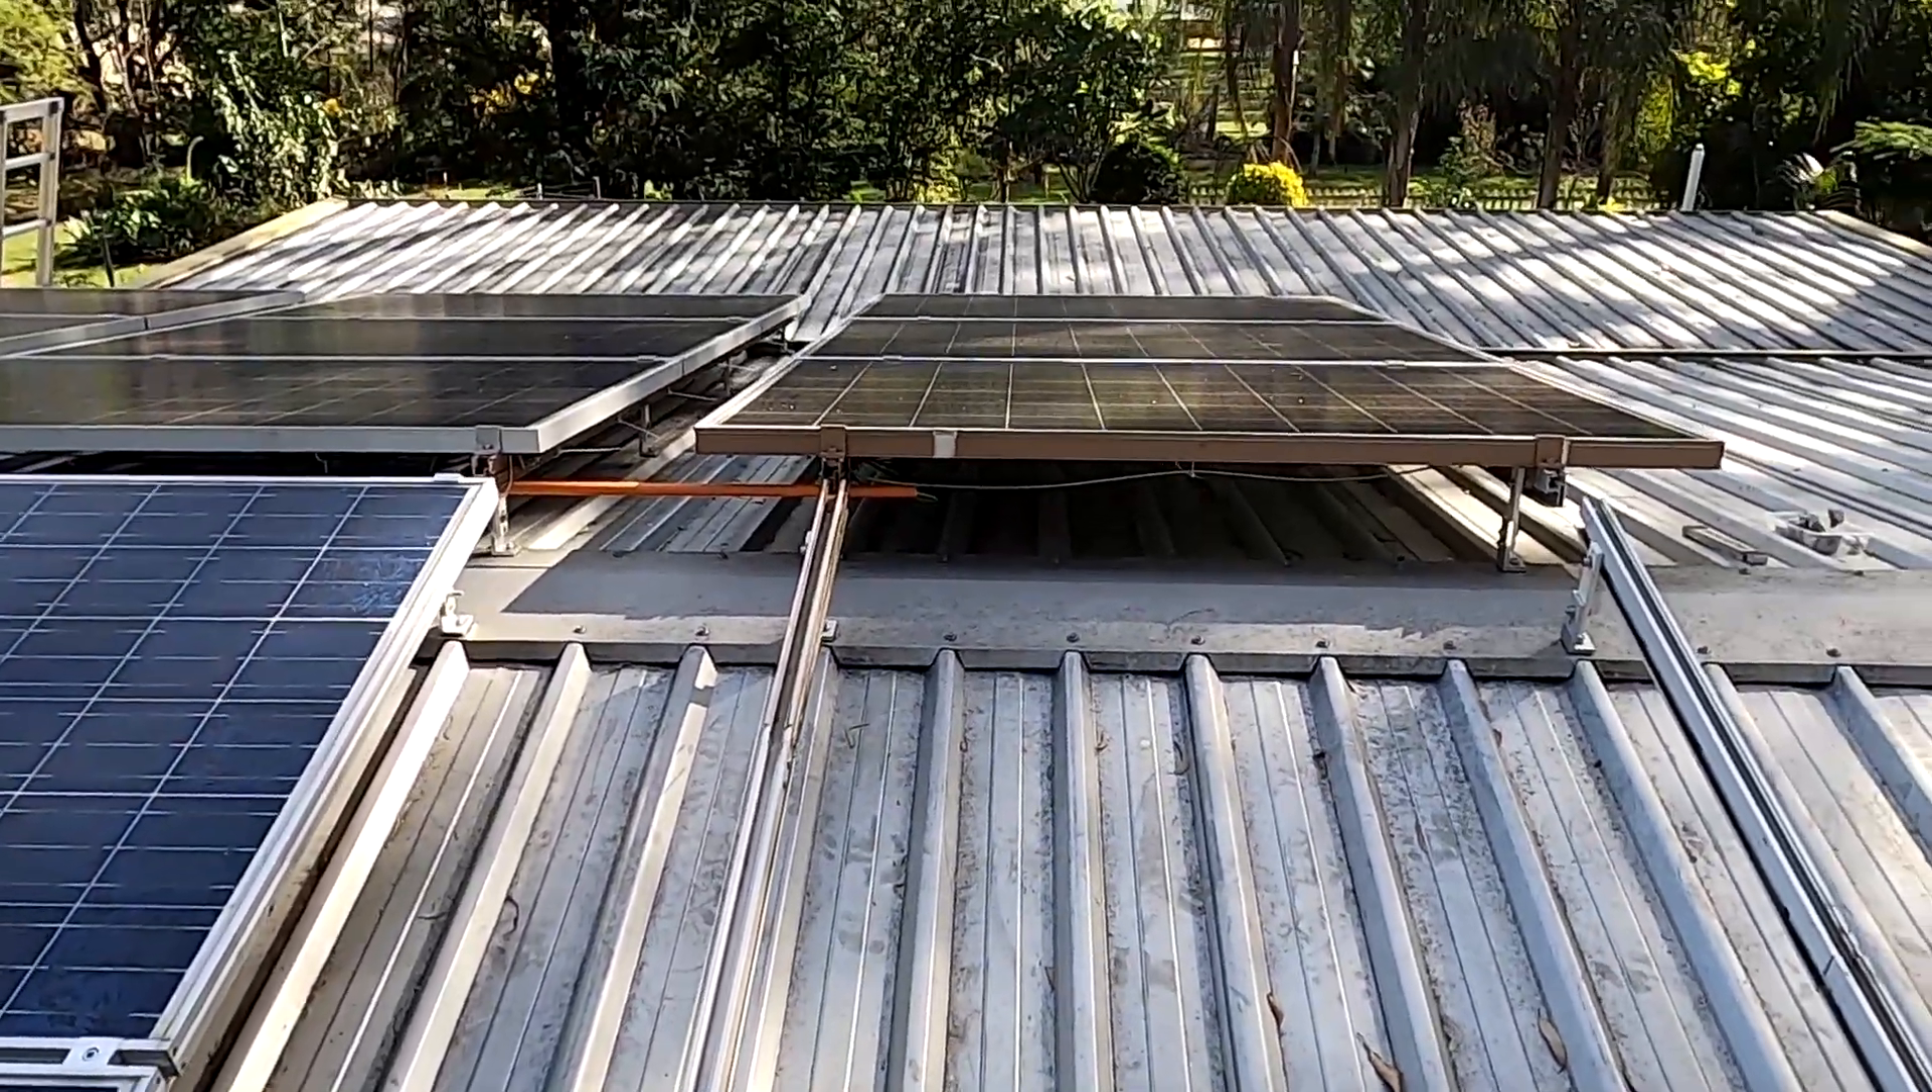One hour later we've got now enough space to mount the last string of solar panels here on this side of the east roof.